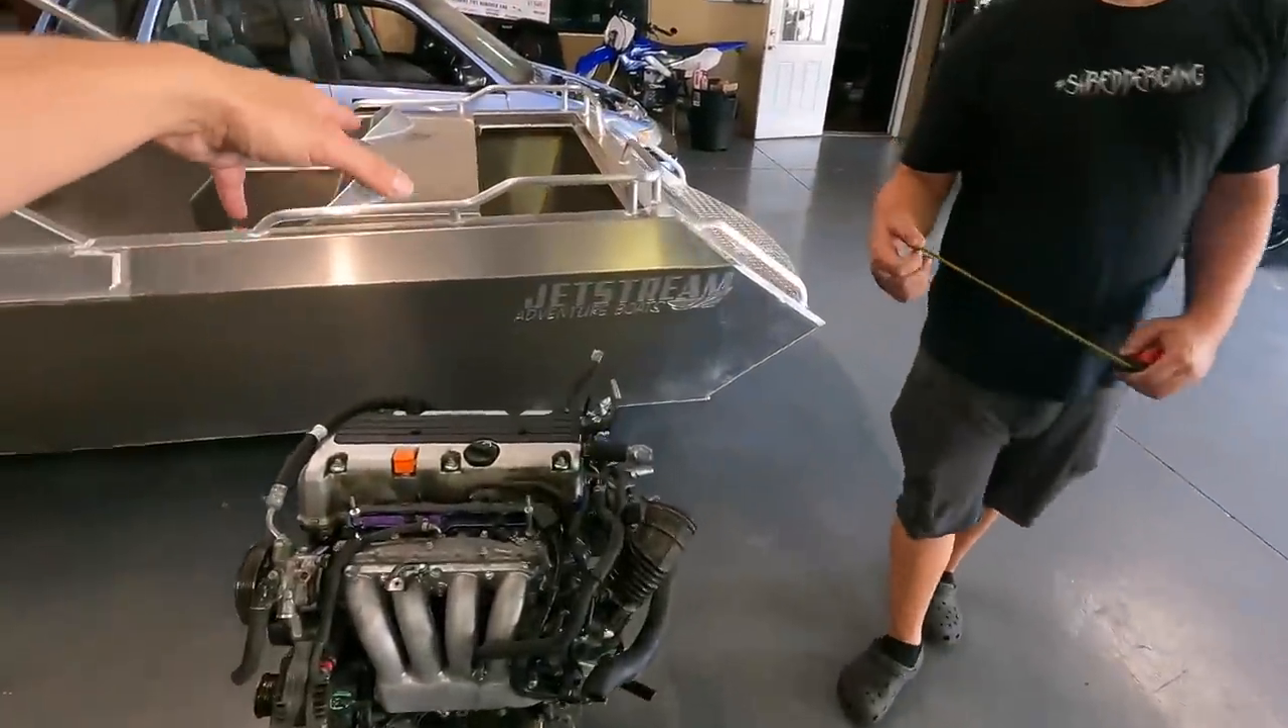So we're not quite ready to get the engine into the boat yet.